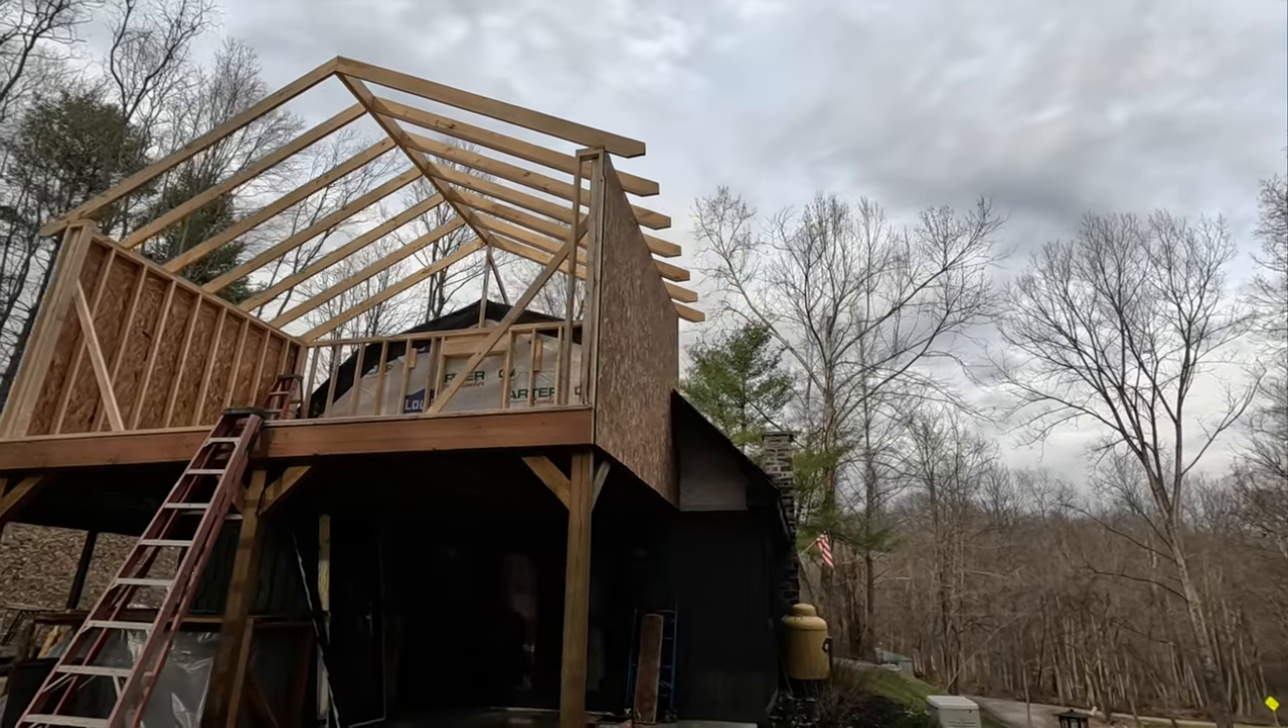All we've got is an open roof system we don't have the walls finished we don't have osb on the roof.